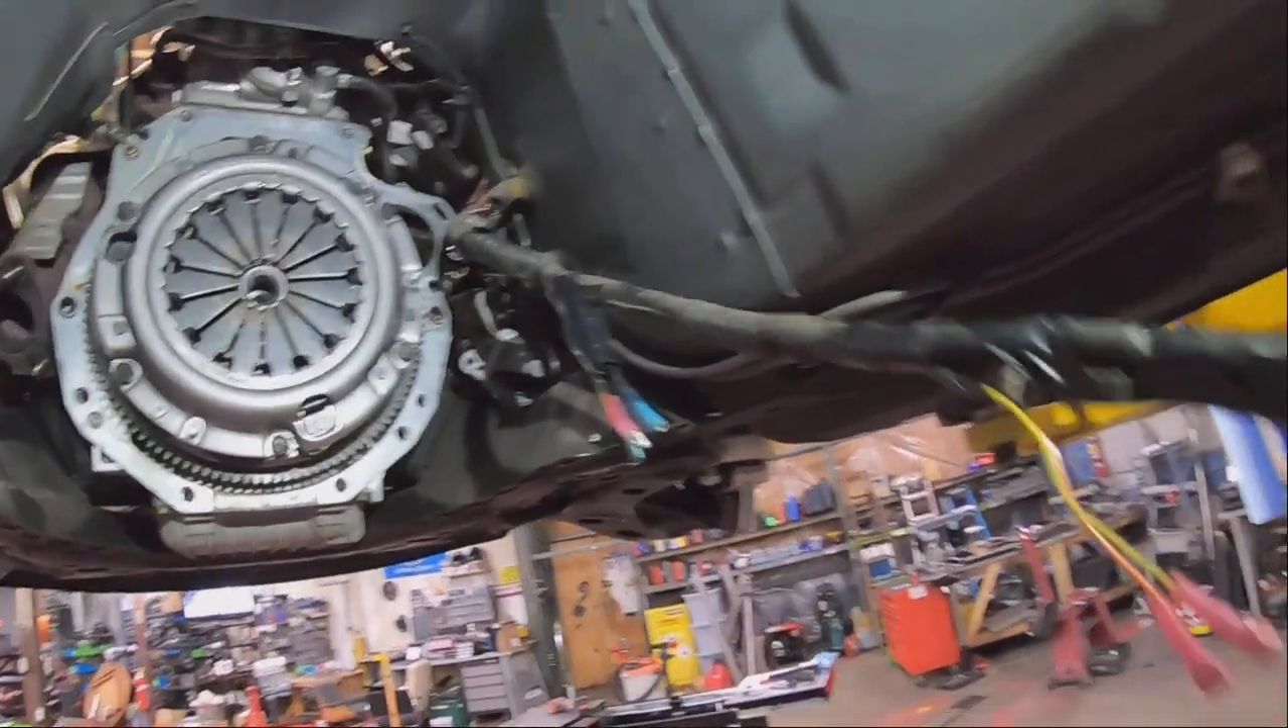We've got the new flywheel and clutch installed pressure plate.